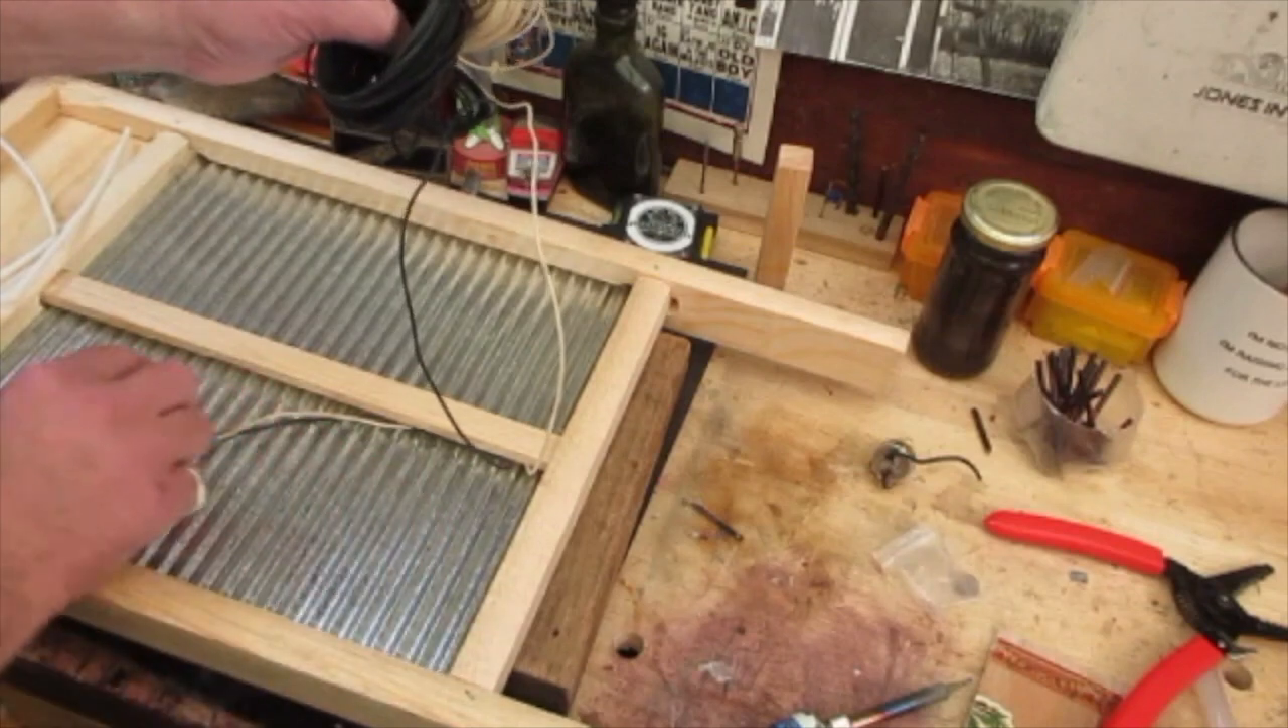You notice i have still the big spool of the pushback wire attached.